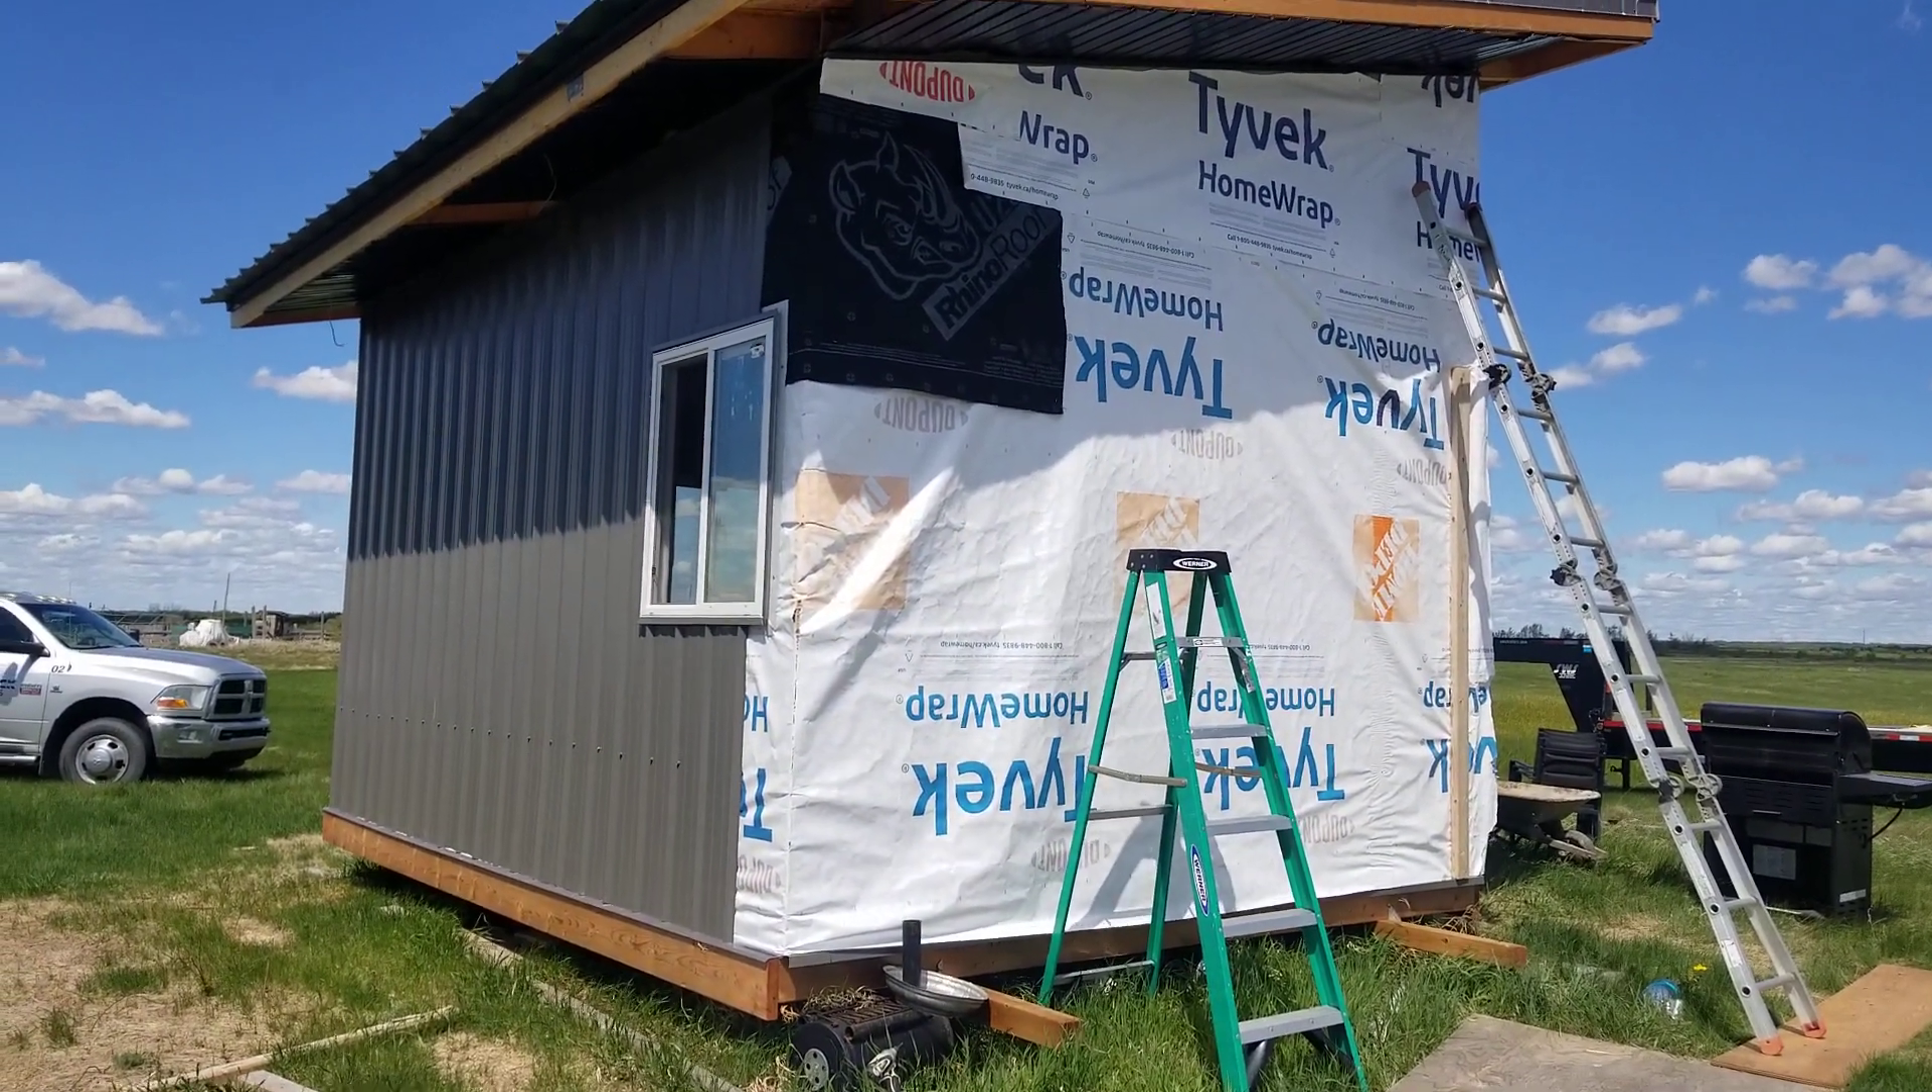We're putting up the wrap around the cabin so this side is all done.